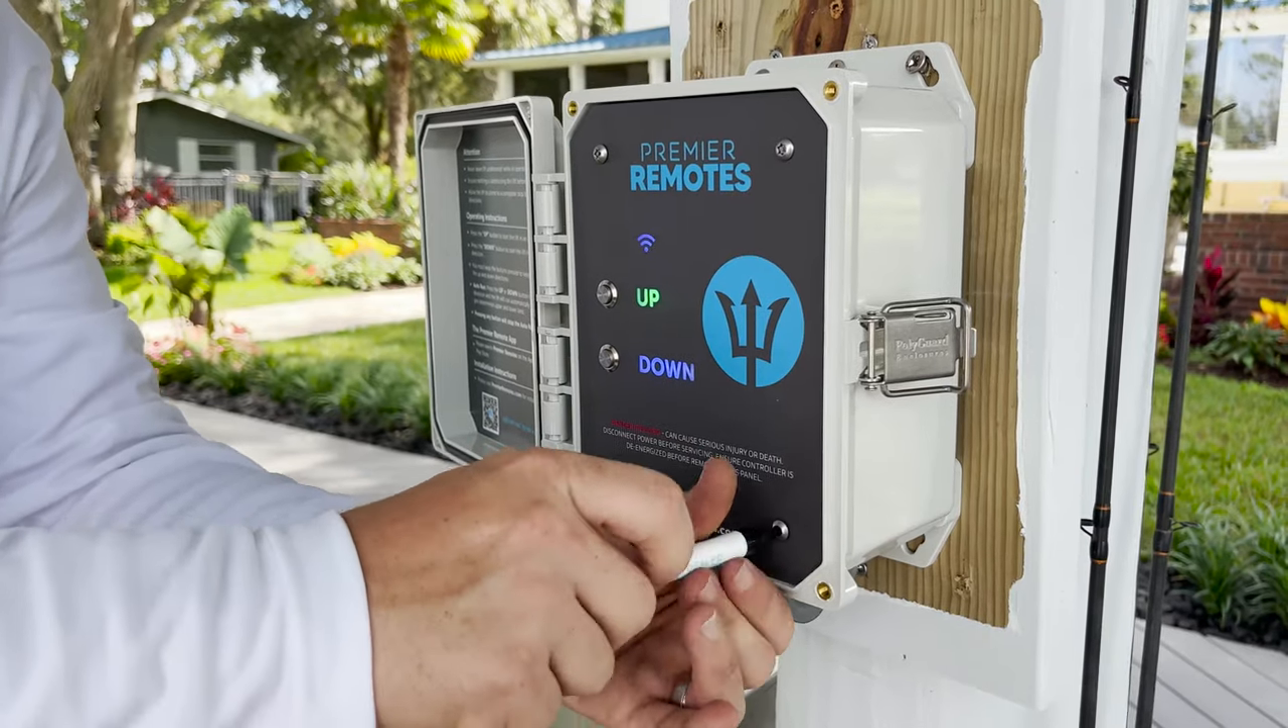Almost done just finishing up installing the front panel.